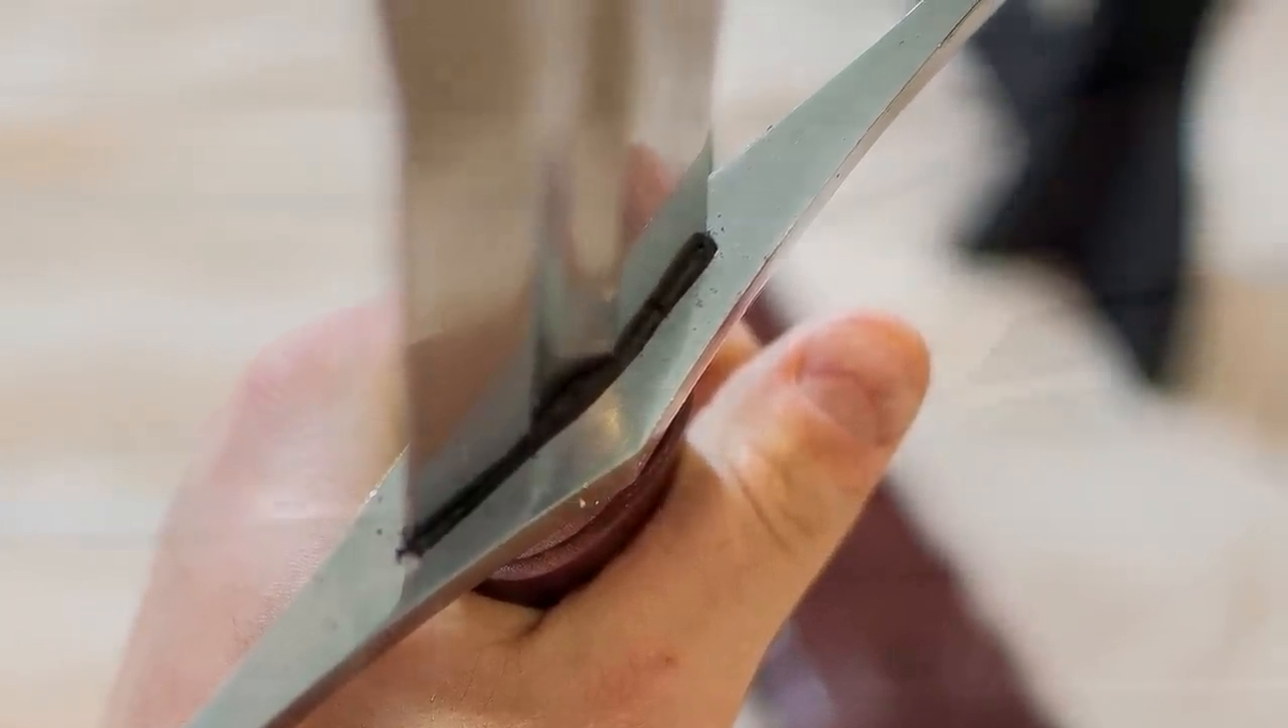It's just that the crossguard gap is larger than the blade itself.